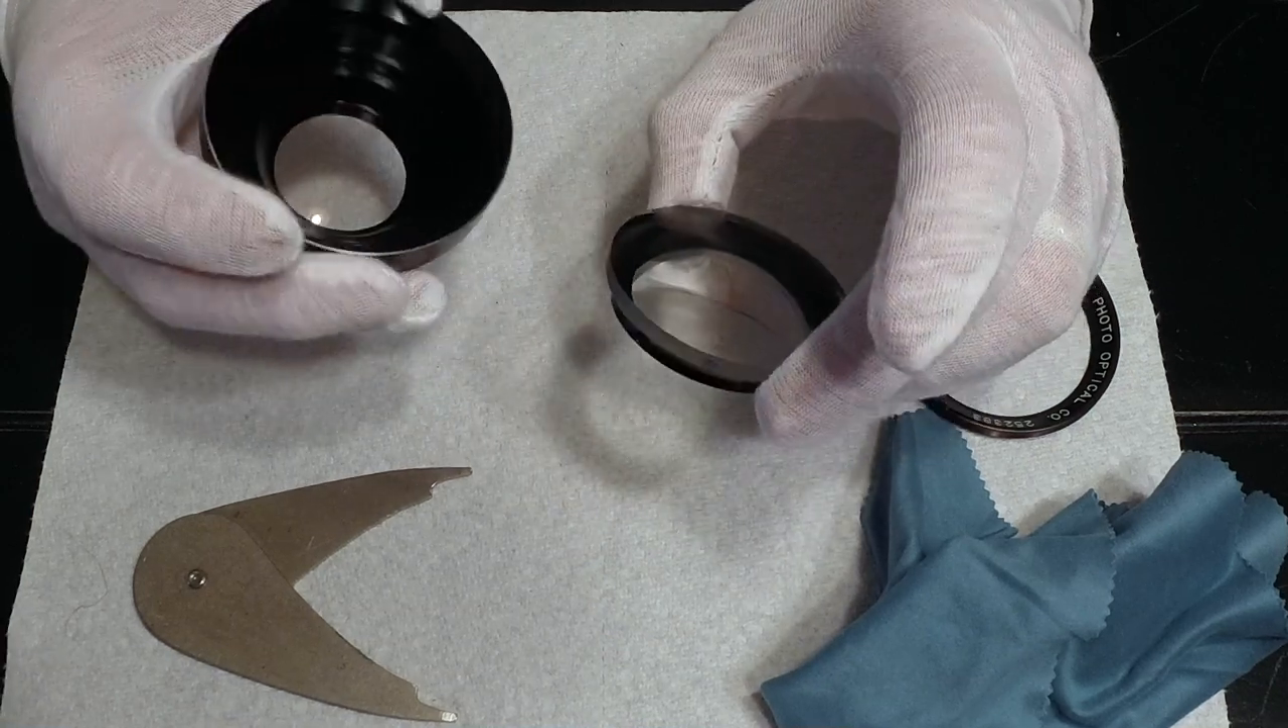So now the front part of the lens has come out and I'm just going to simply clean it my cloth there.